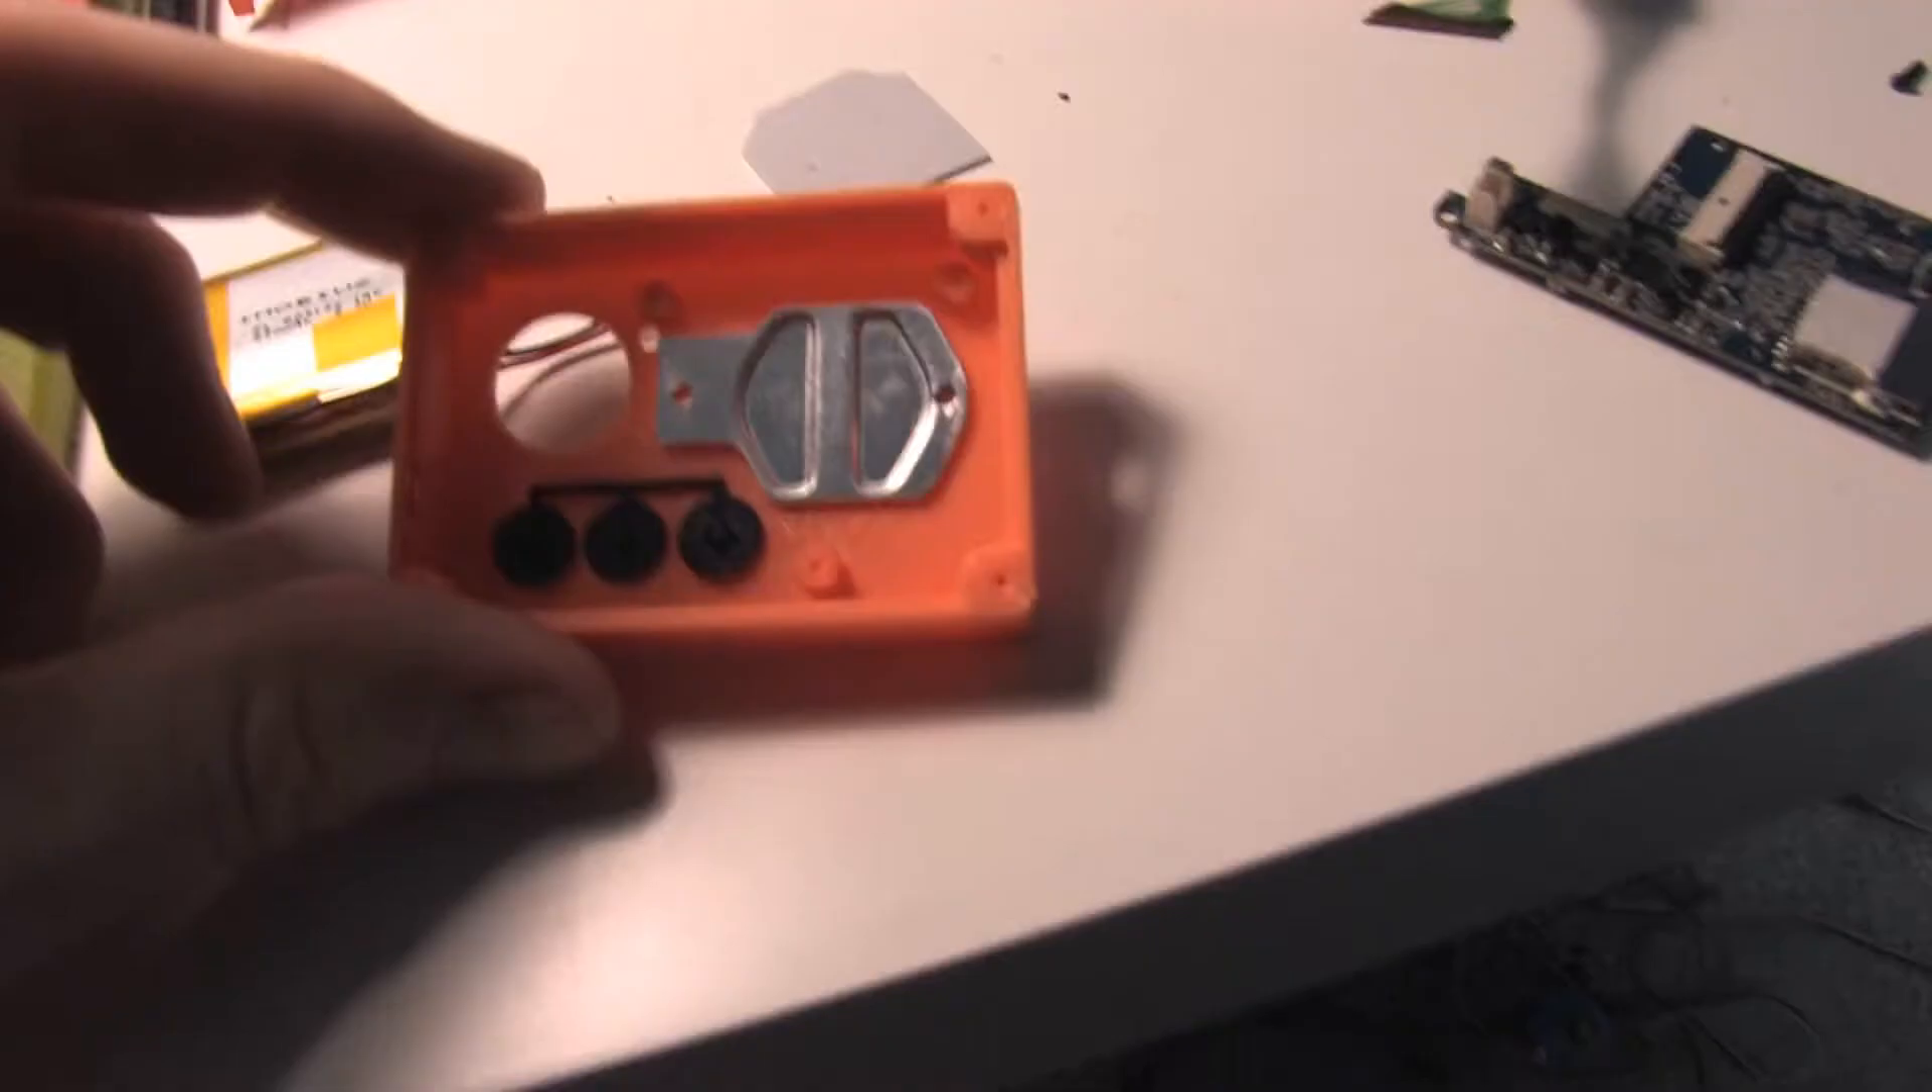So there's the buttons in place.